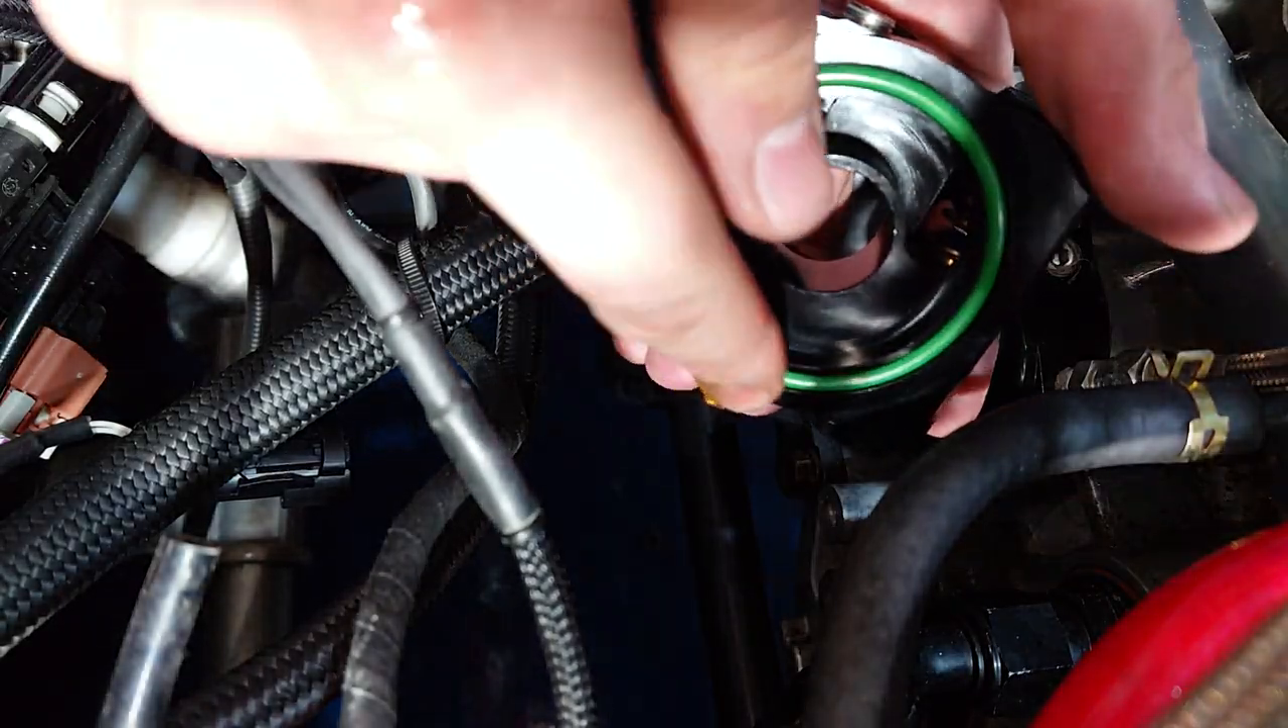And to make sure everything's nice and sealed up, they provide you with an O -ring that fits nicely in this slot.